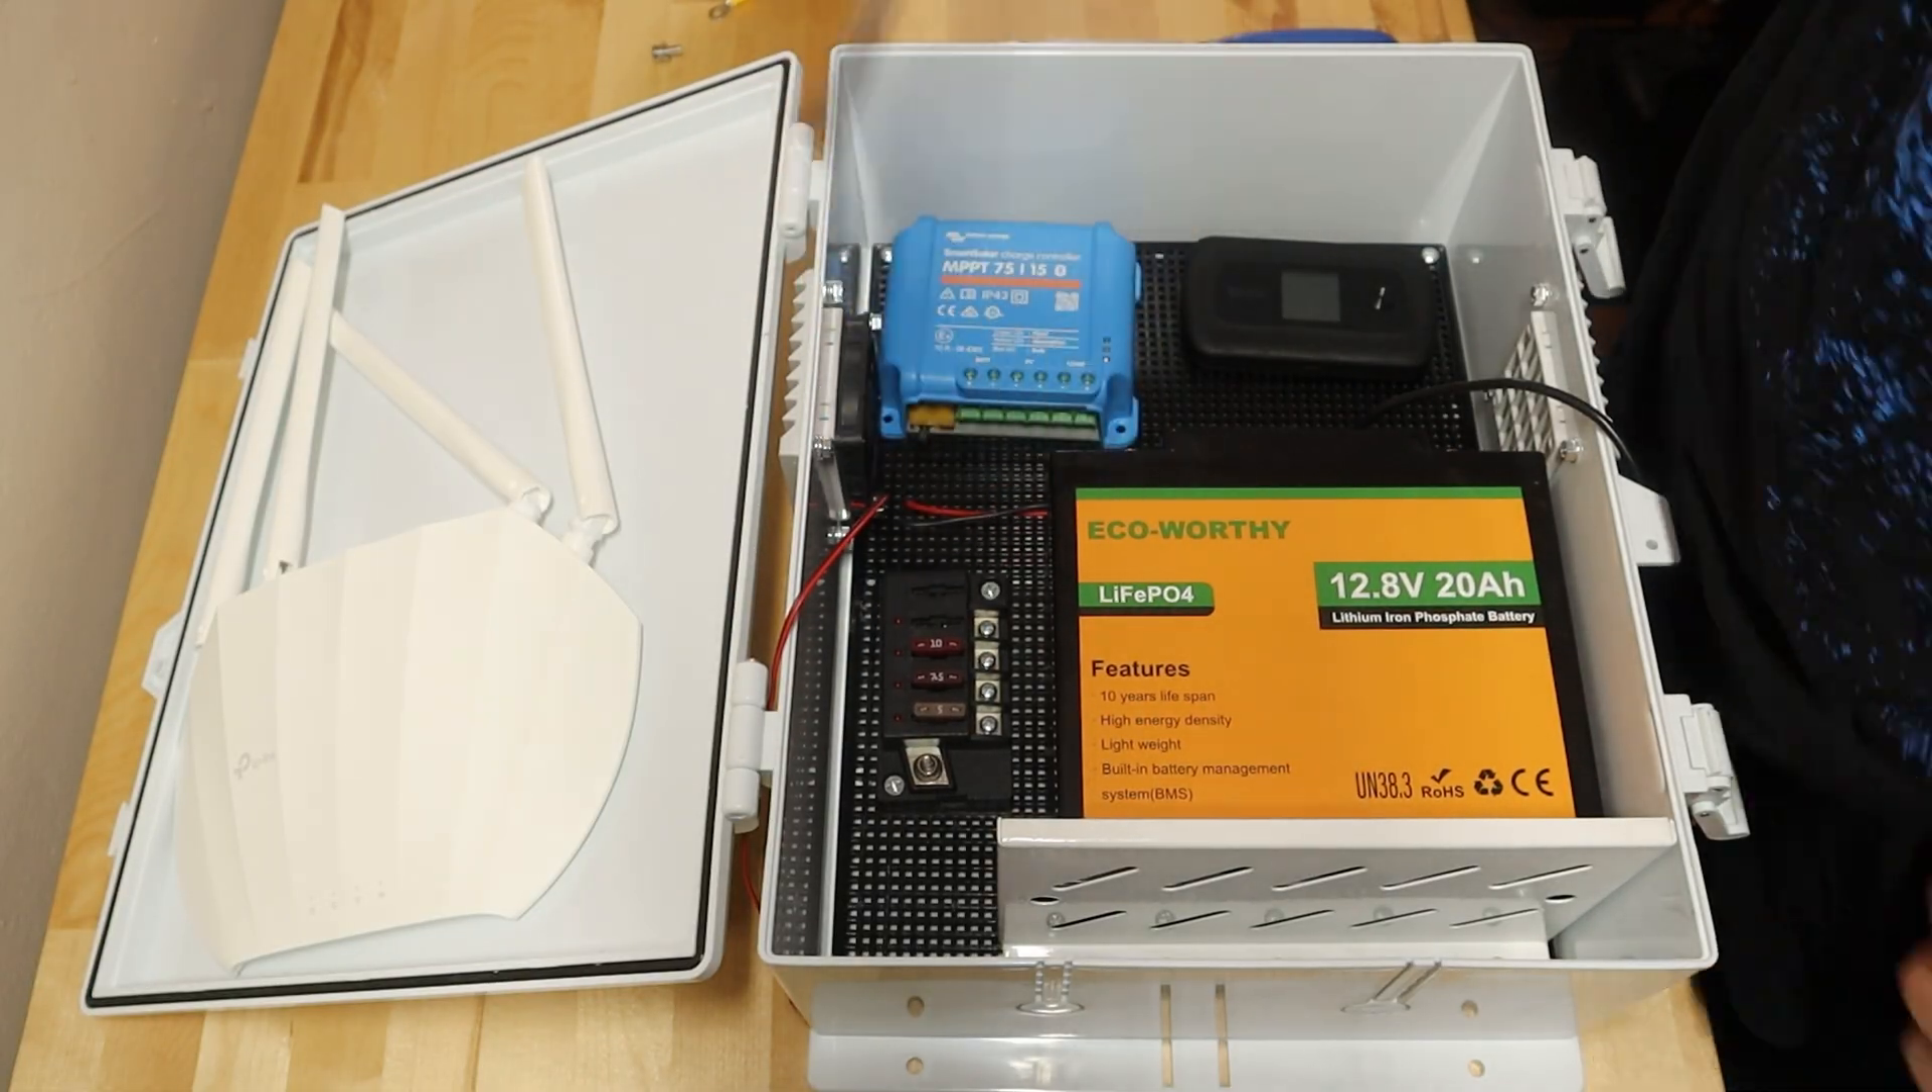I used a weatherproof electrical box which is just the right size to fit the battery, the controller, and the router.